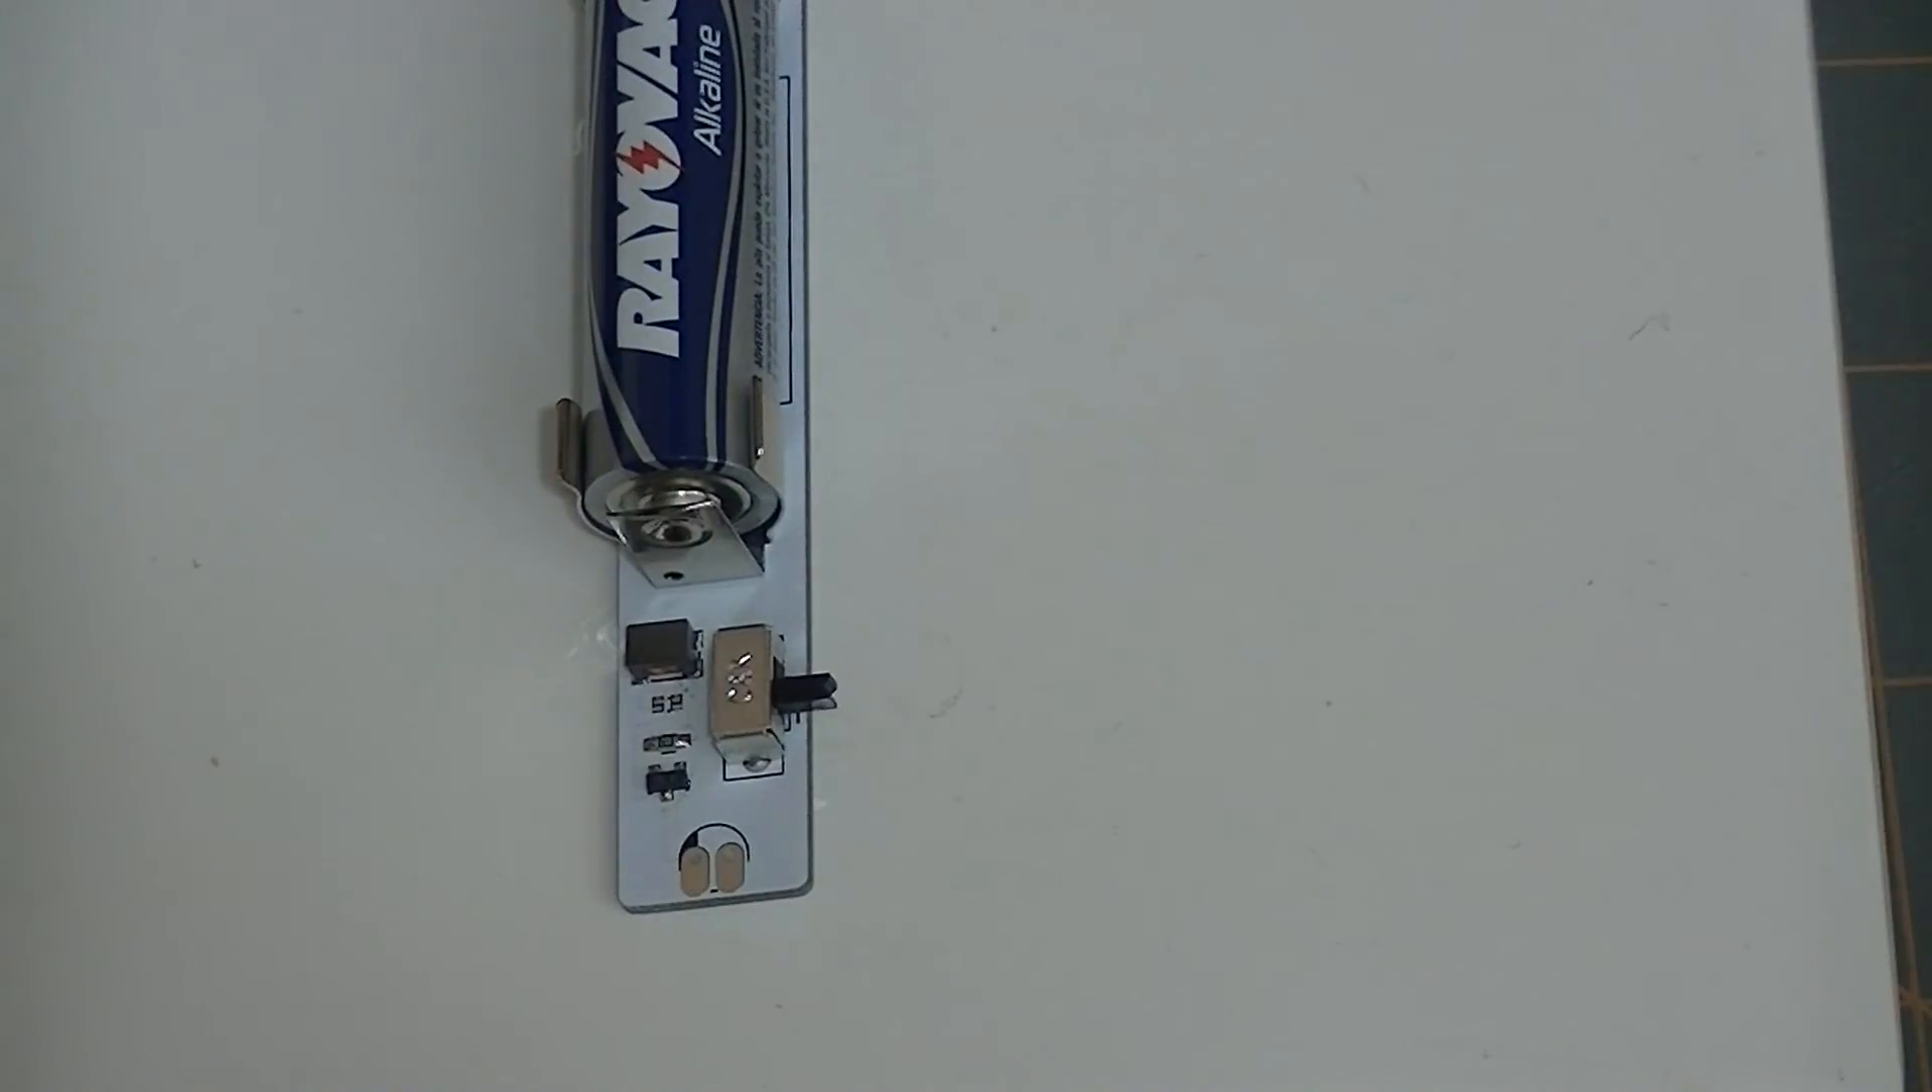Got a little battery. It just sits in there nicely. I will solder it in later but just for testing I won't solder it right now.